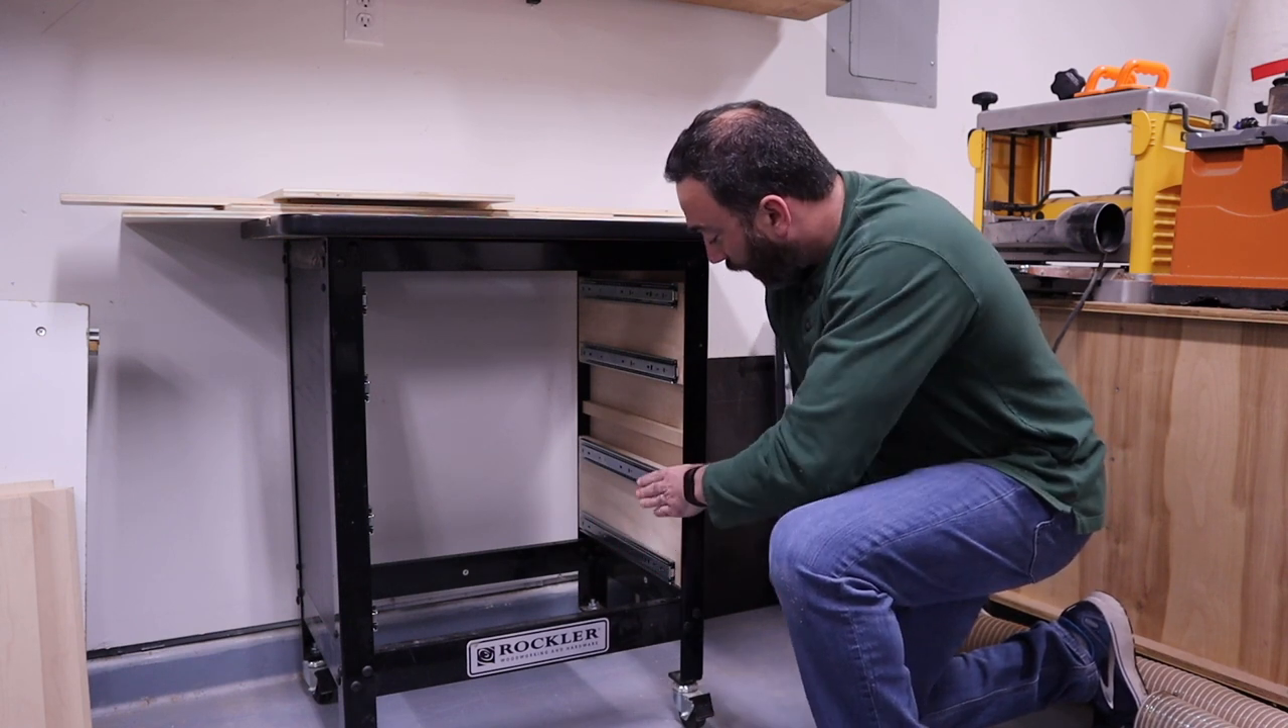Now for the width, I already have the drawer slides installed.